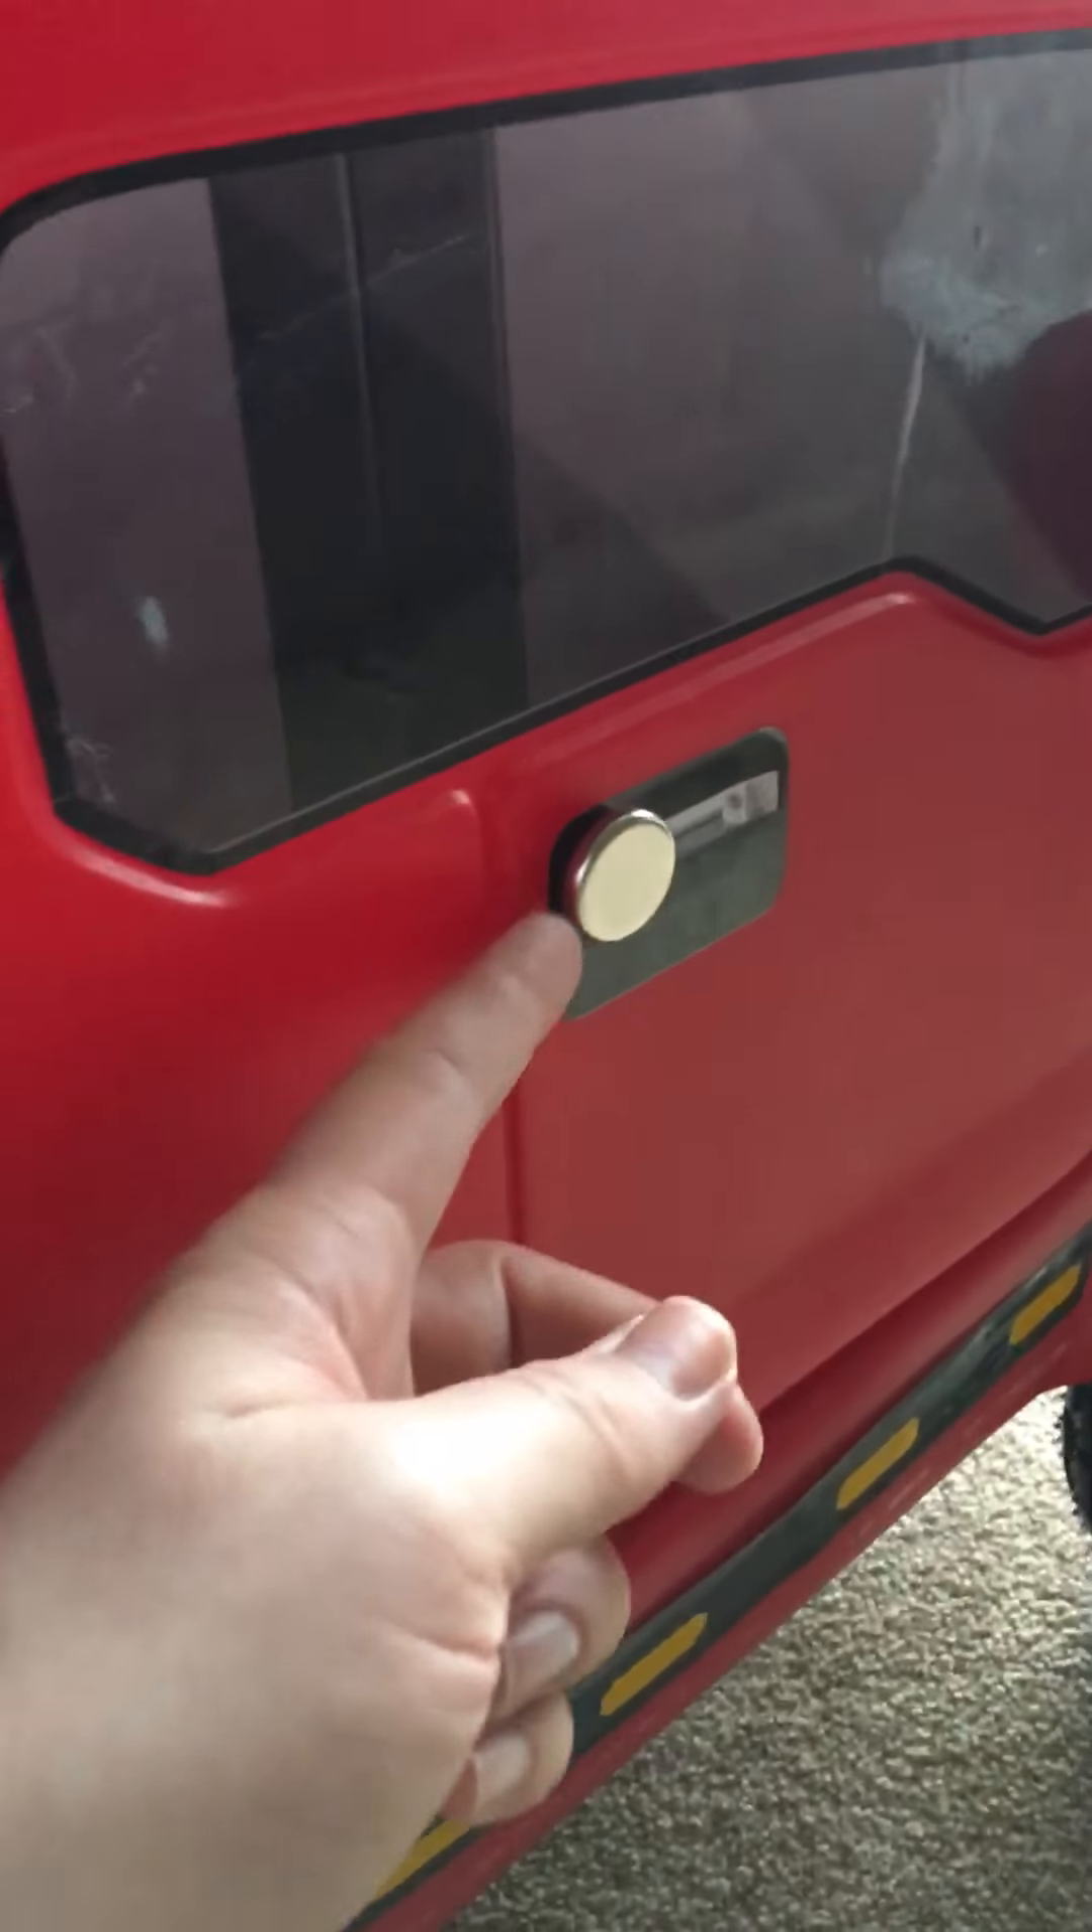So I just installed the door handles.